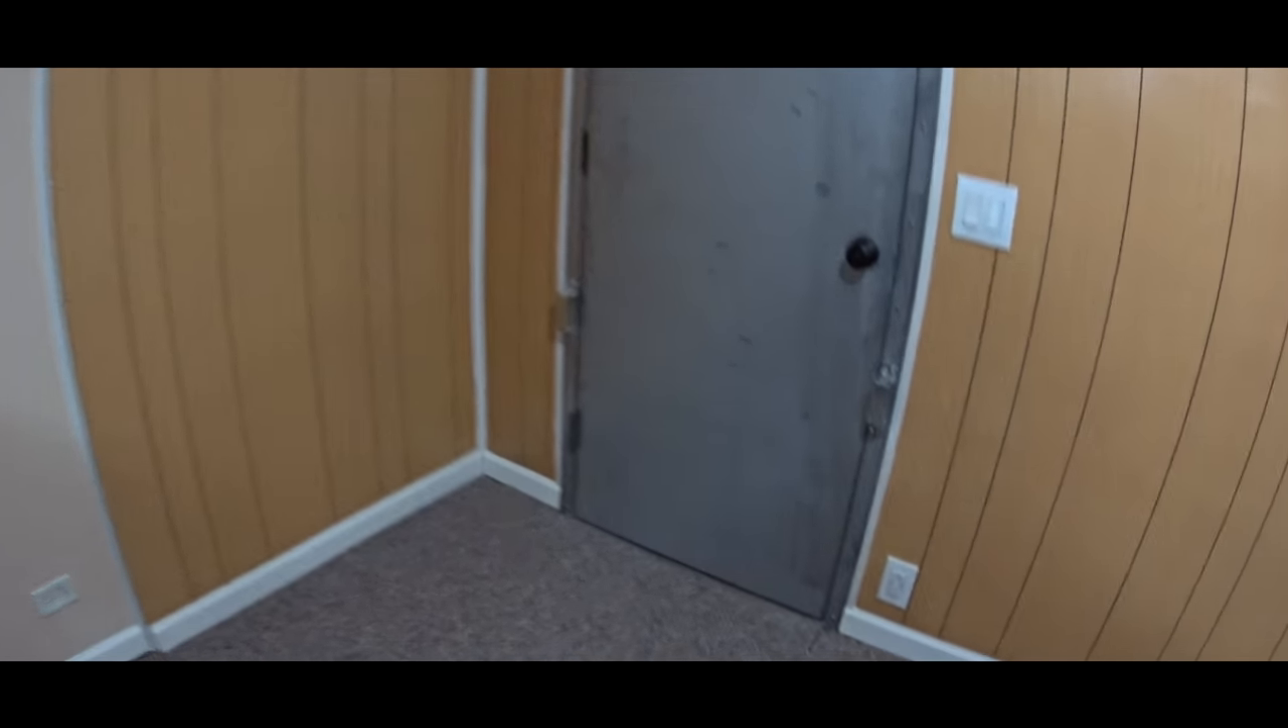So as you see we finally finished this wall with paneling and some trims and the room is ready.